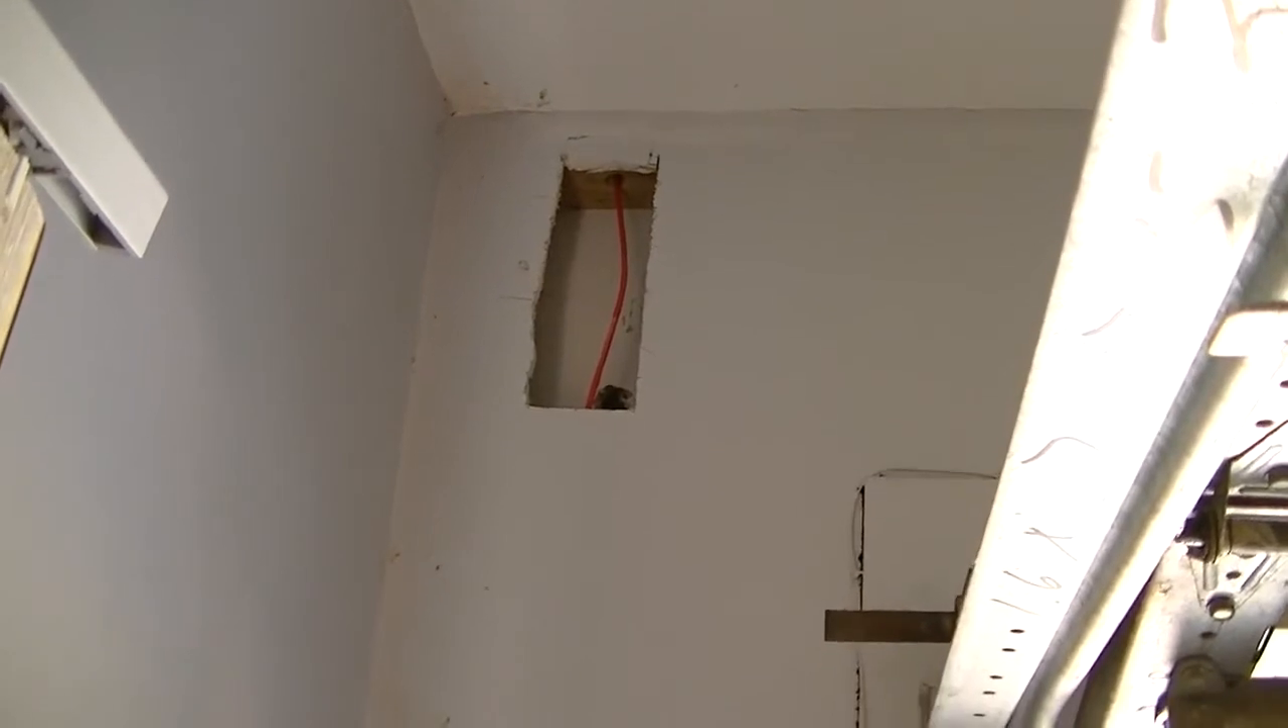Okay, as you can see I got the cable Through the hole In the top.